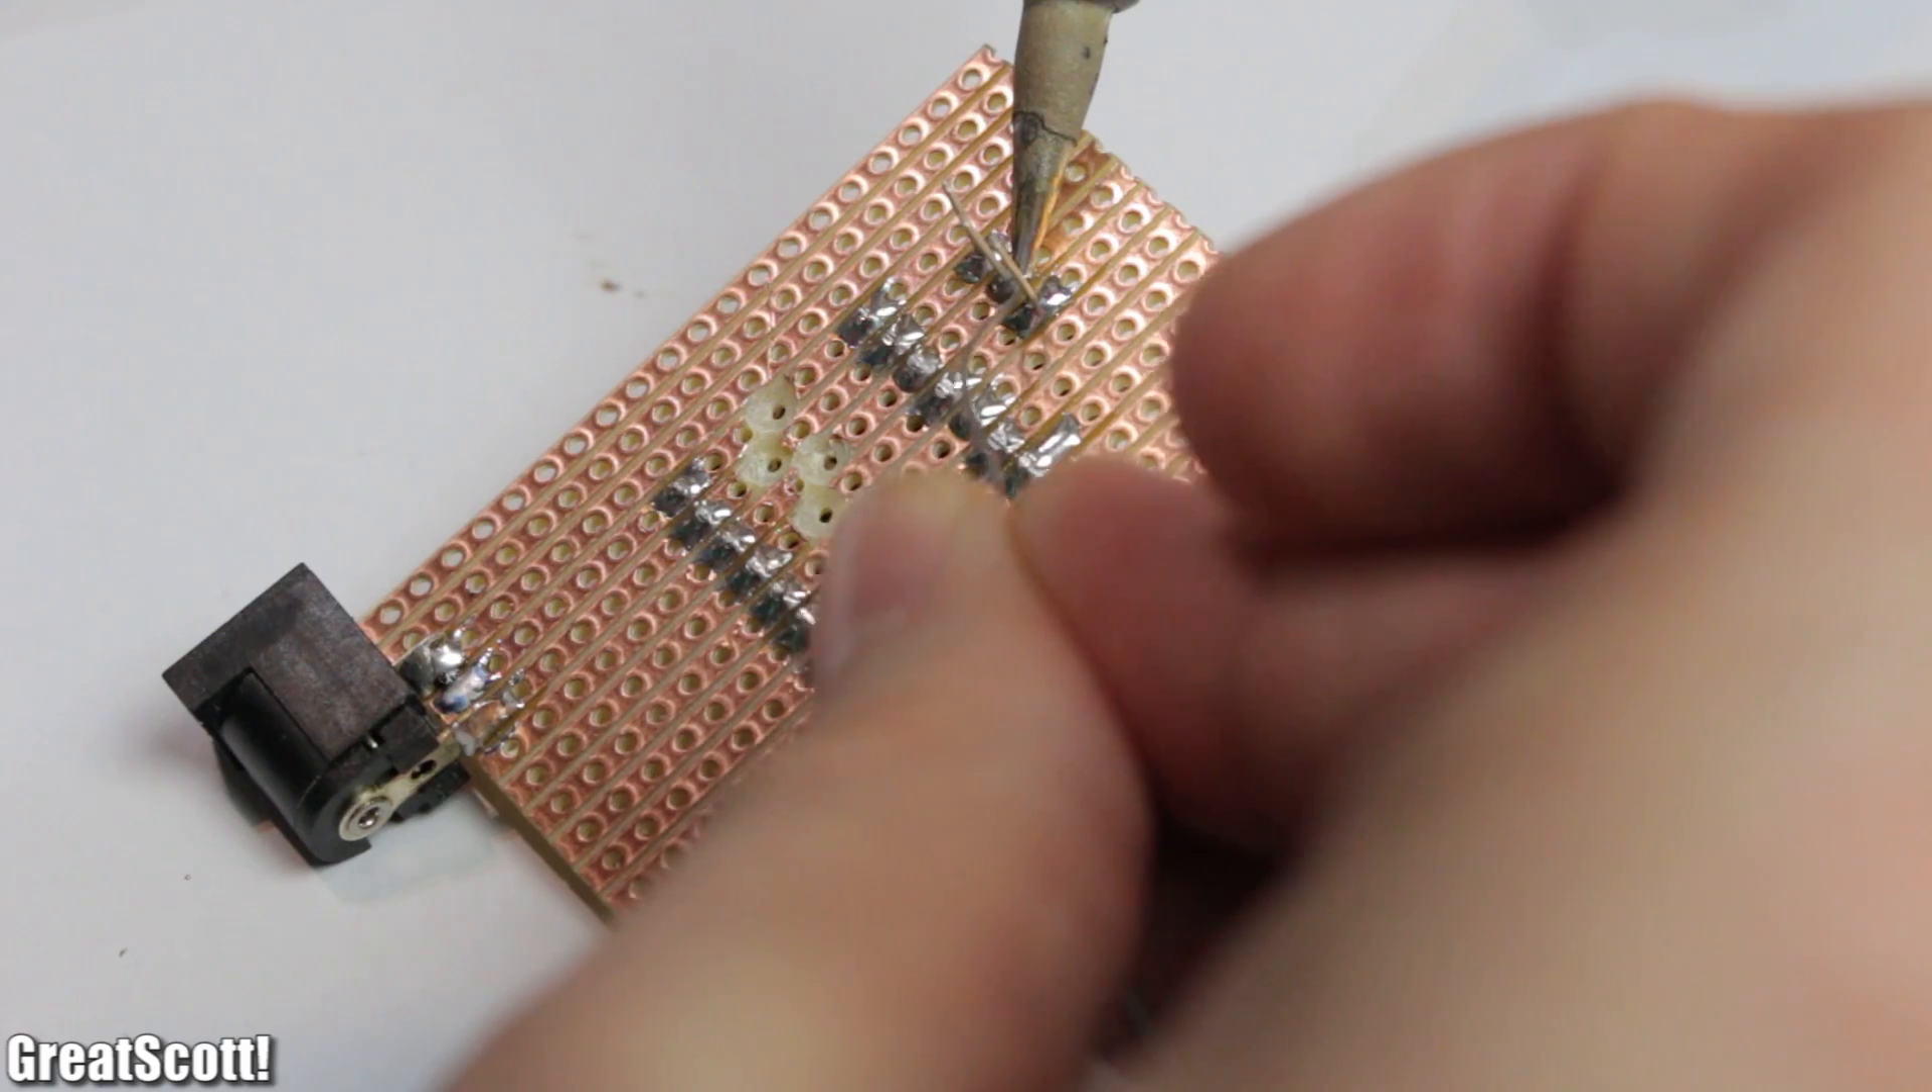And I also needed to solder this DC jack sideways, because I was too stupid to enlarge the holes of the PCB.